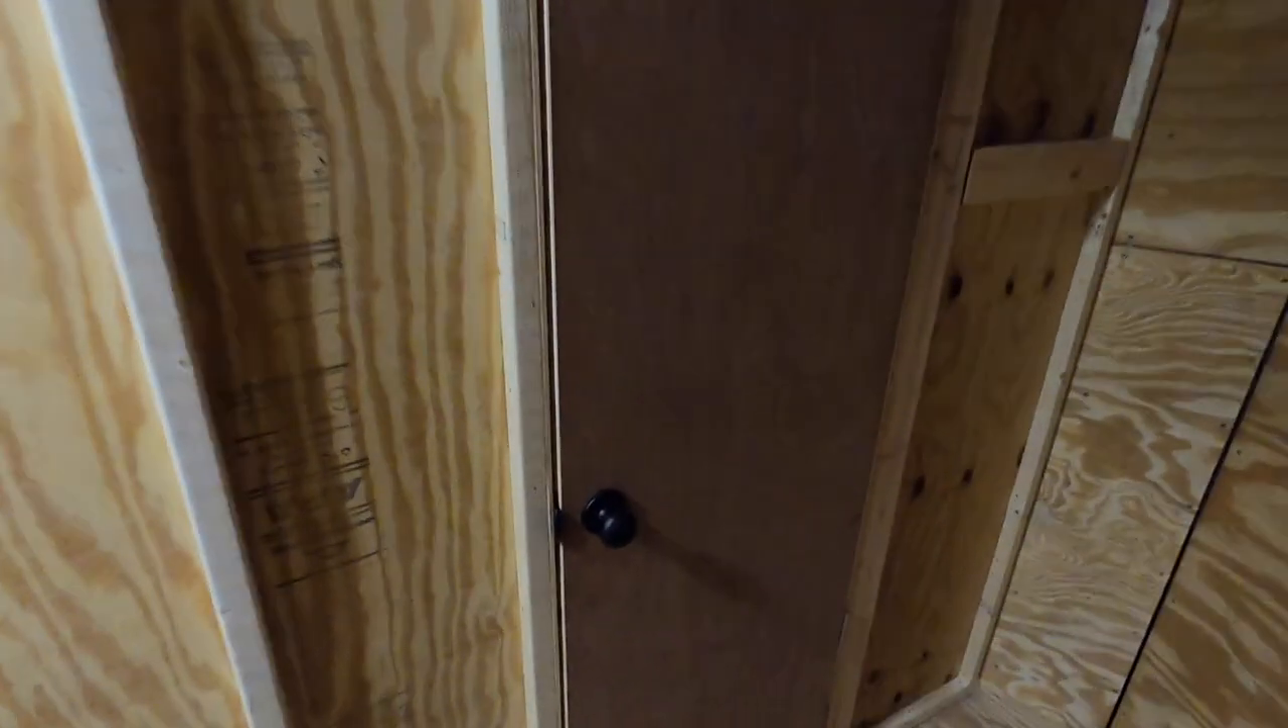The interior wall of the bathroom is in and the door is in.